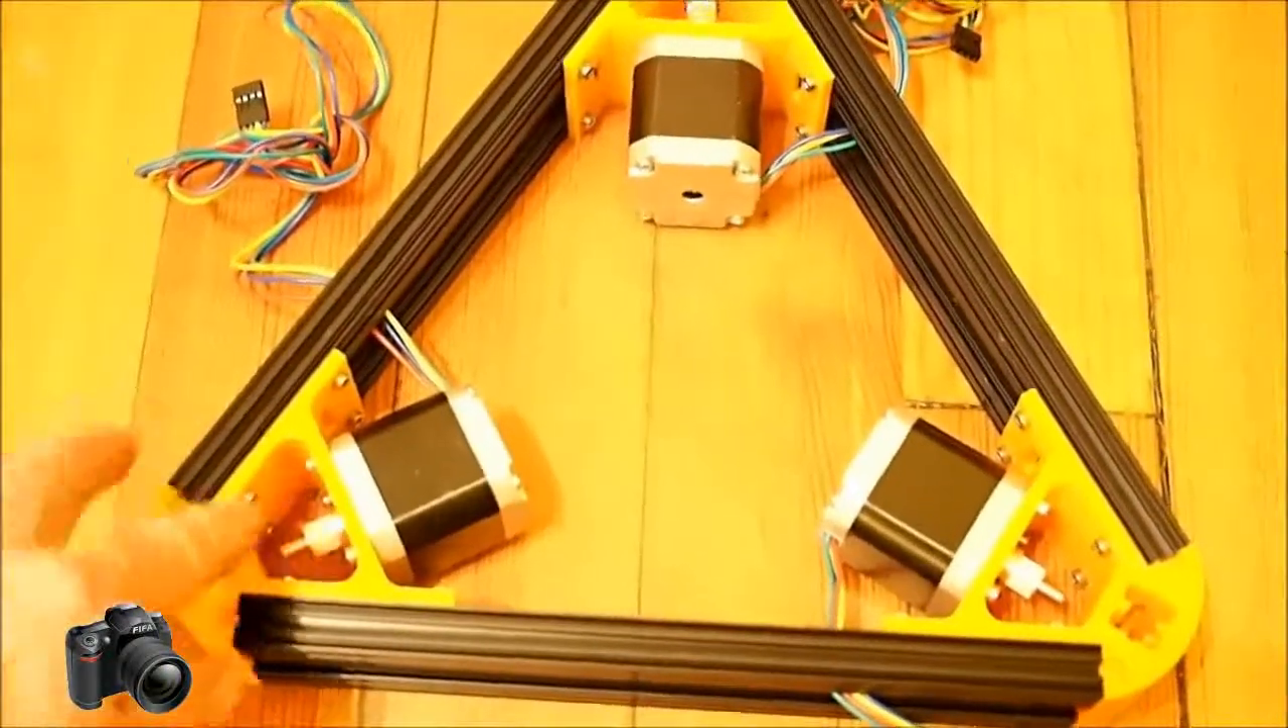You can see here is the bottom part of our 3D printer with all three stepper motors installed.